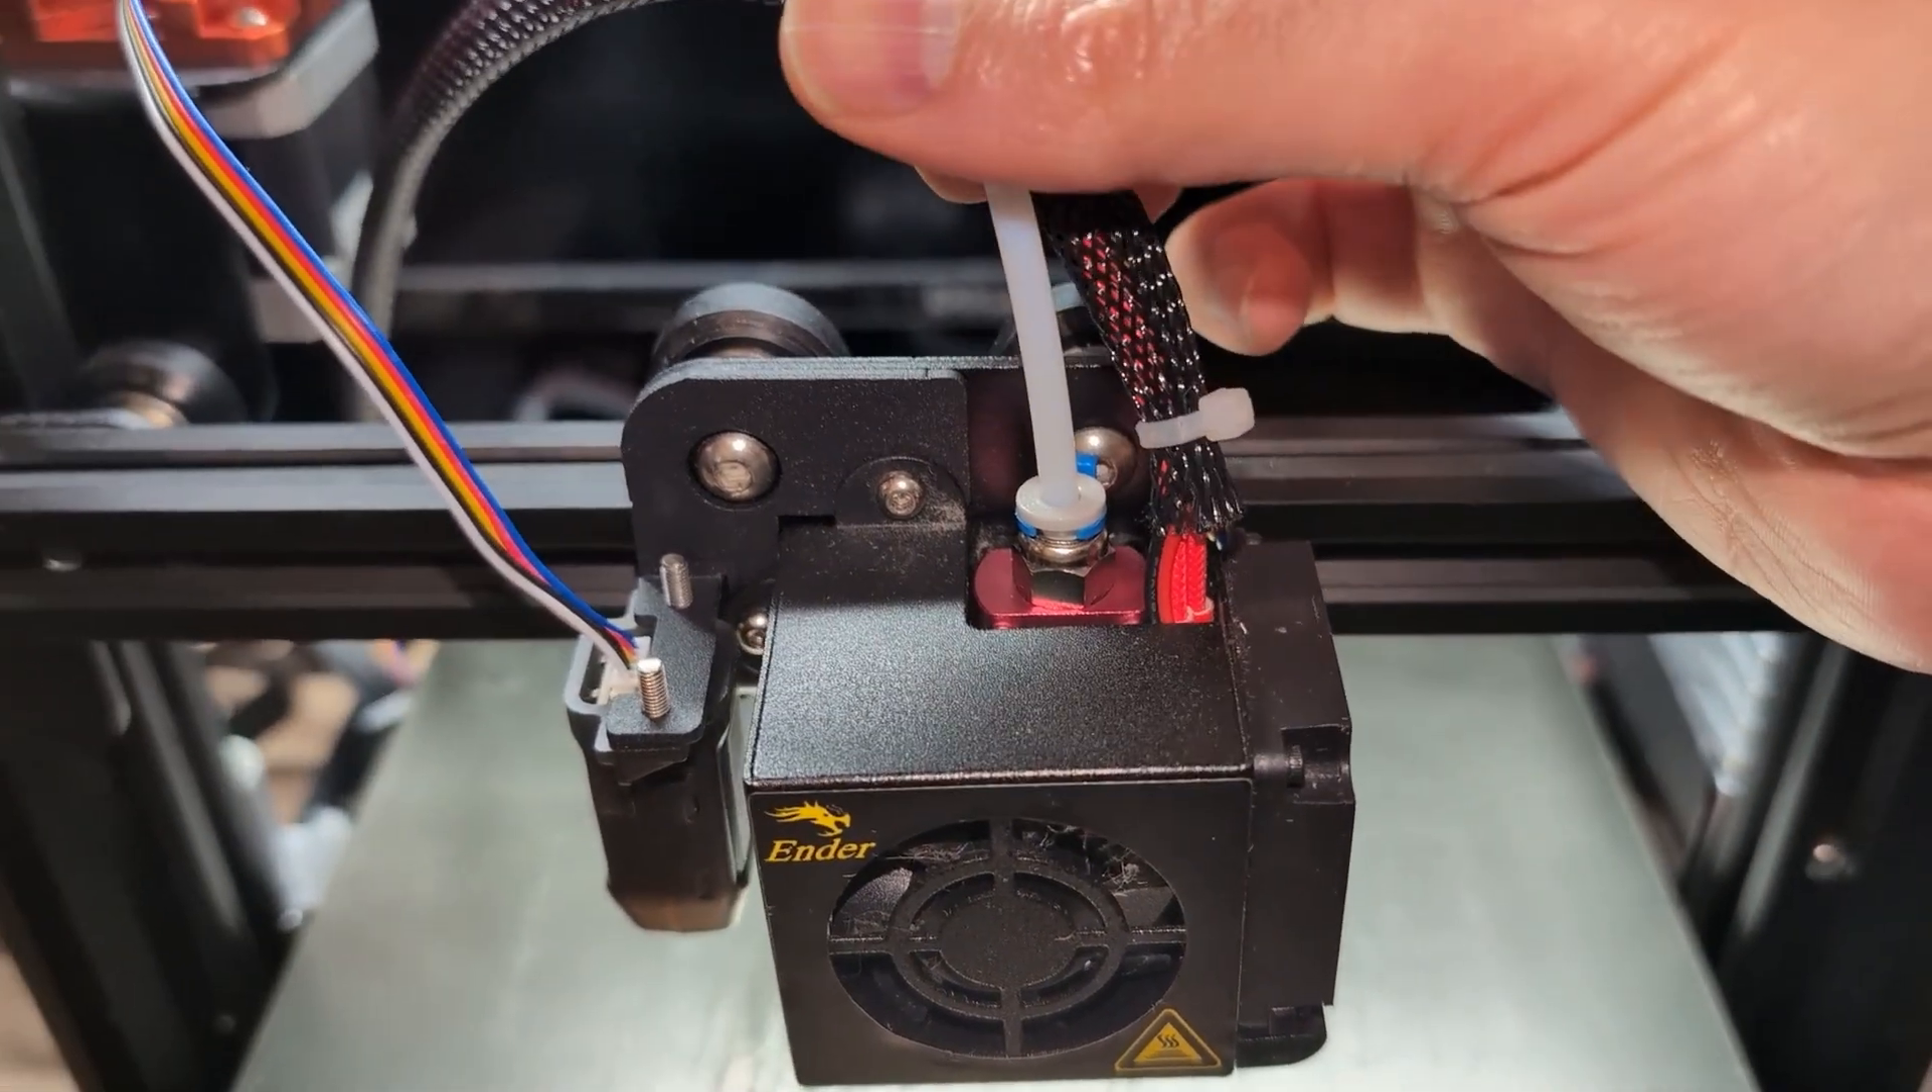So just finished installing the fan and I got a good measurement on the cable and I added a zip tie on the sleeve.